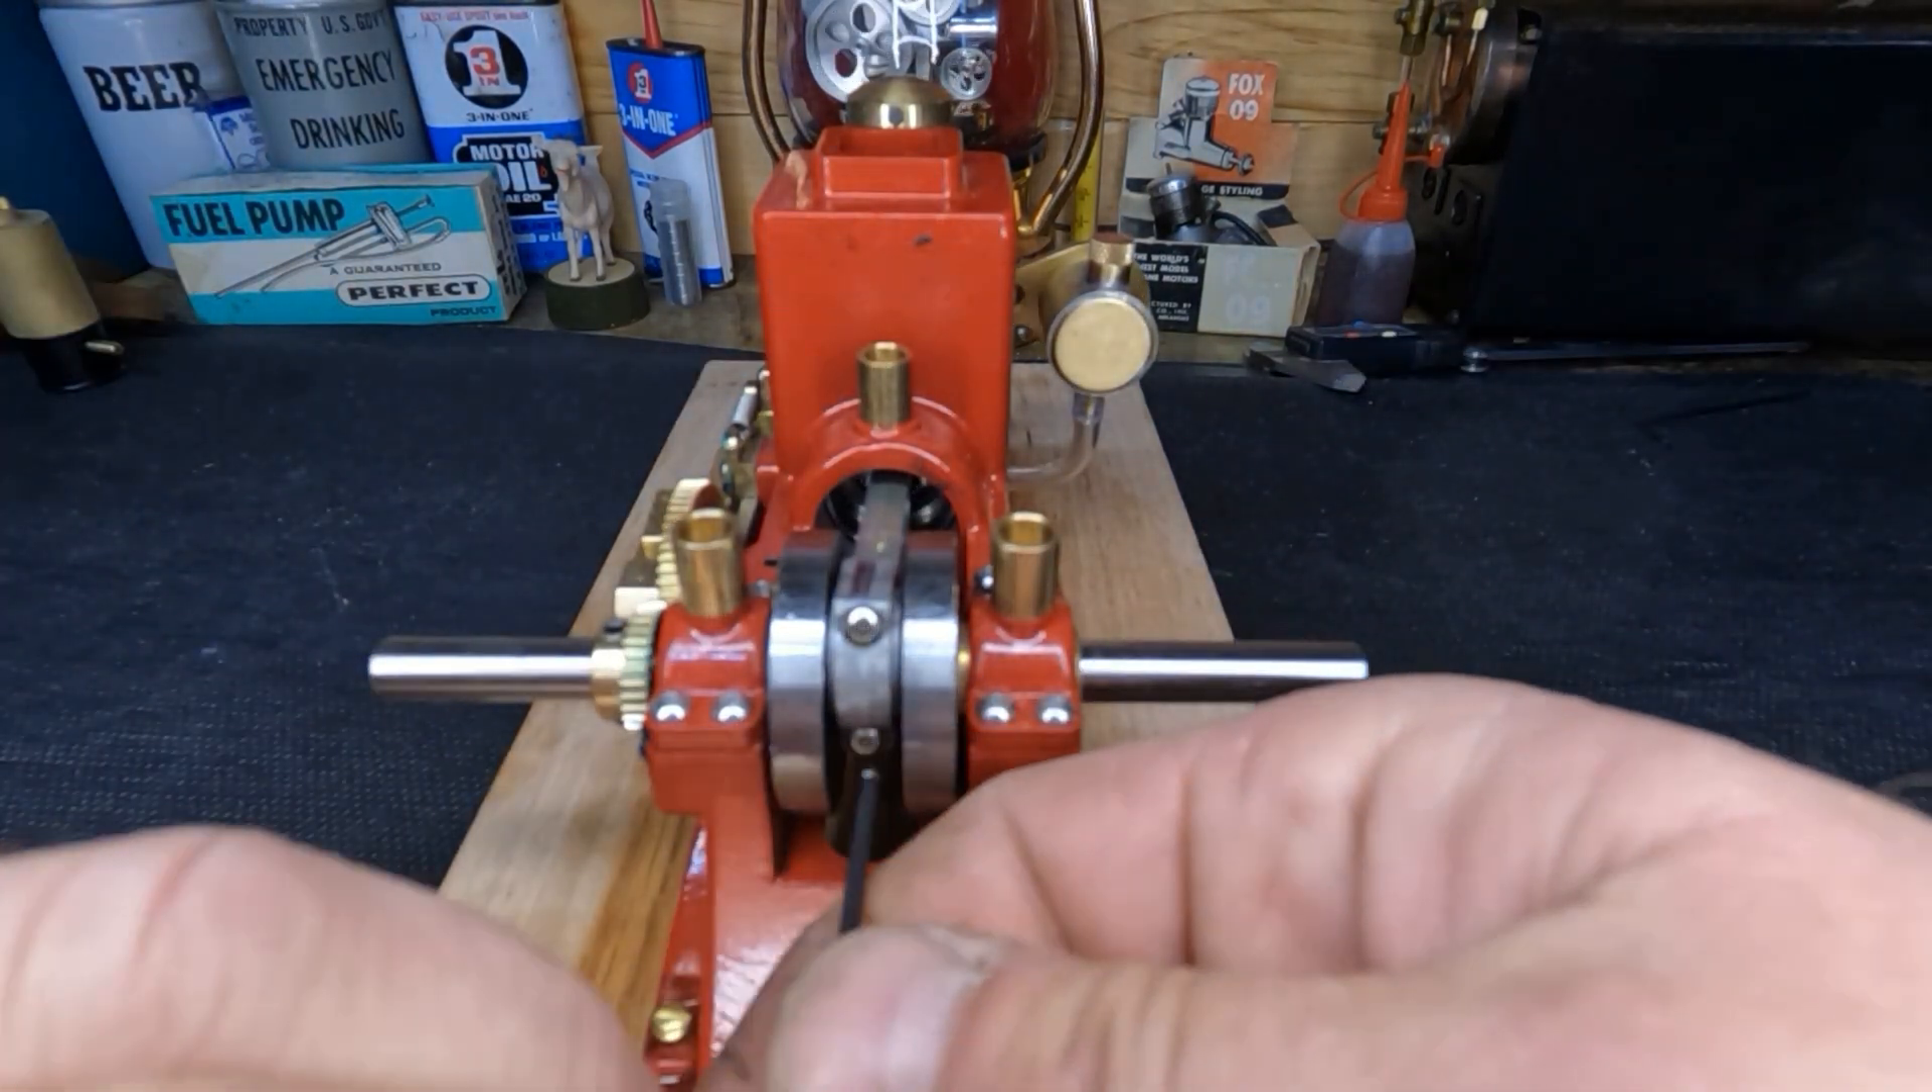All right we got both of our flywheels off.